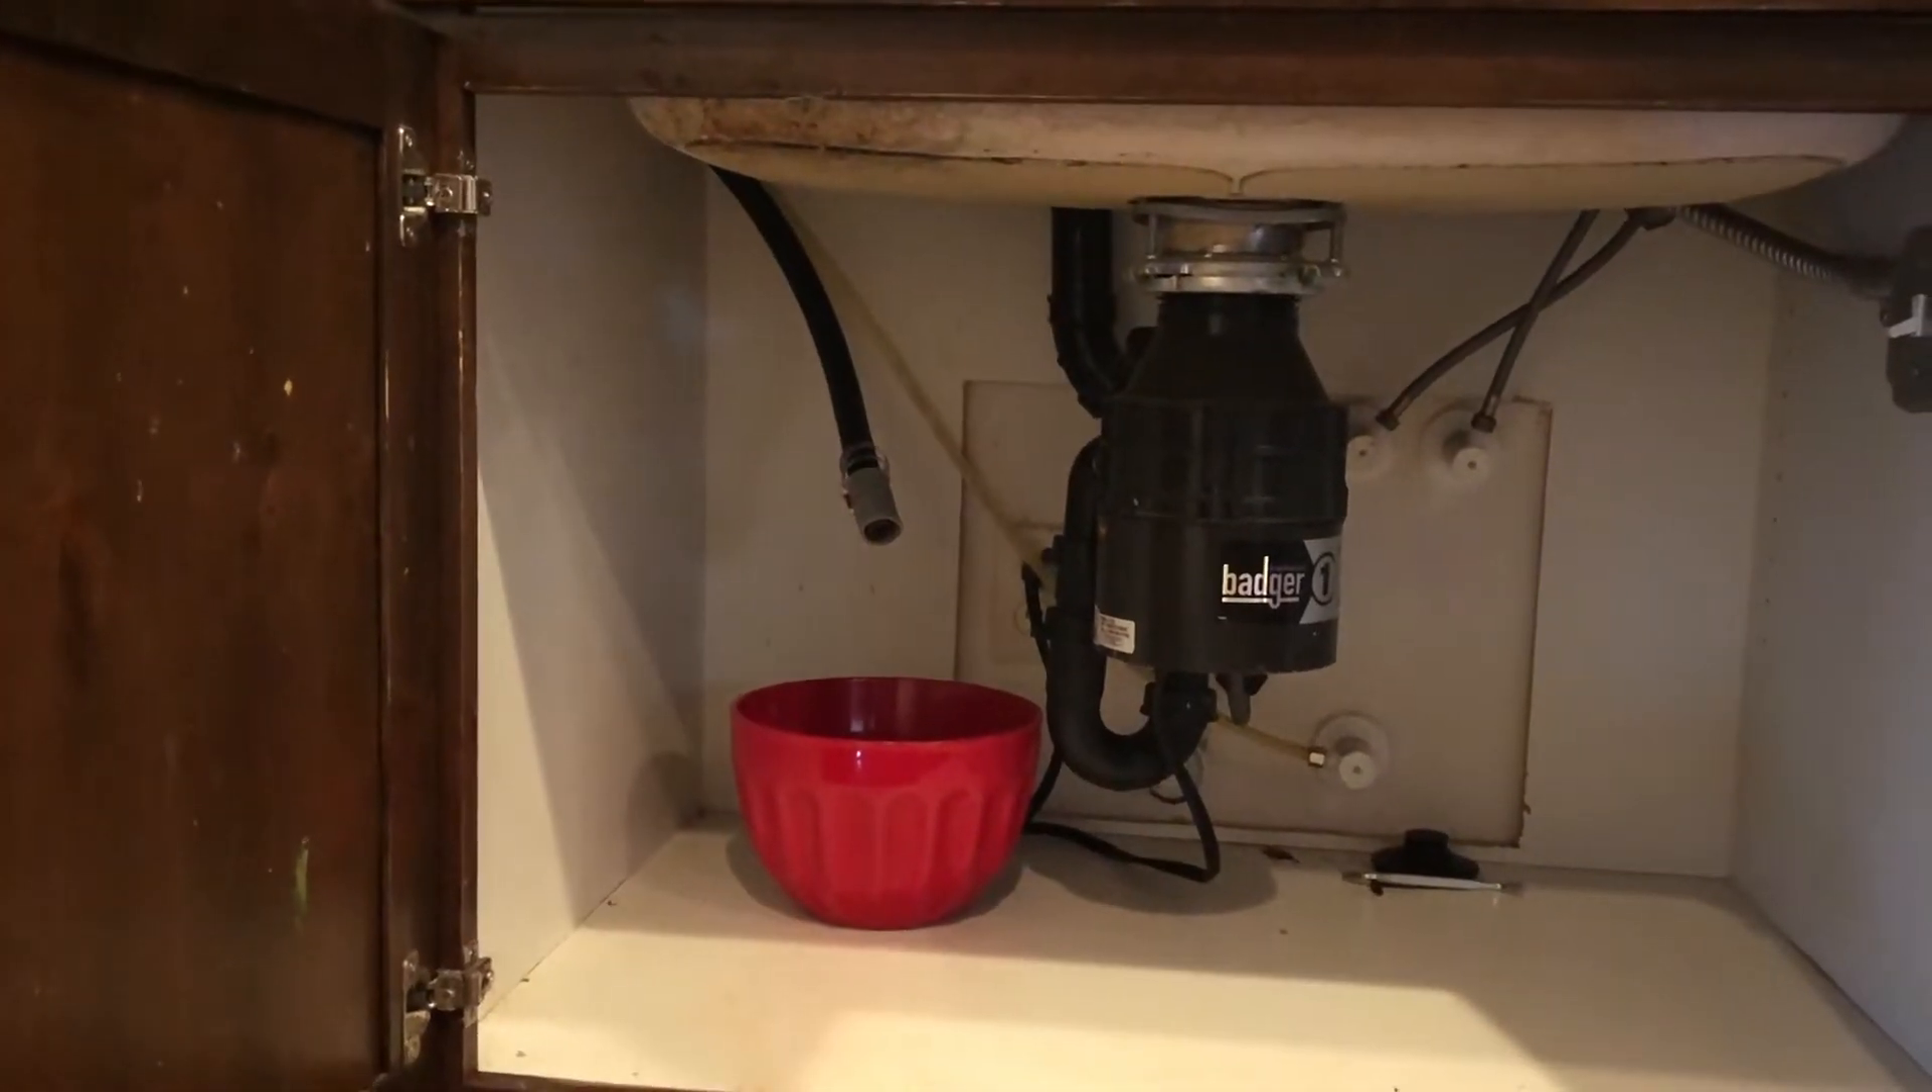Okay, I disconnected the drain hose.